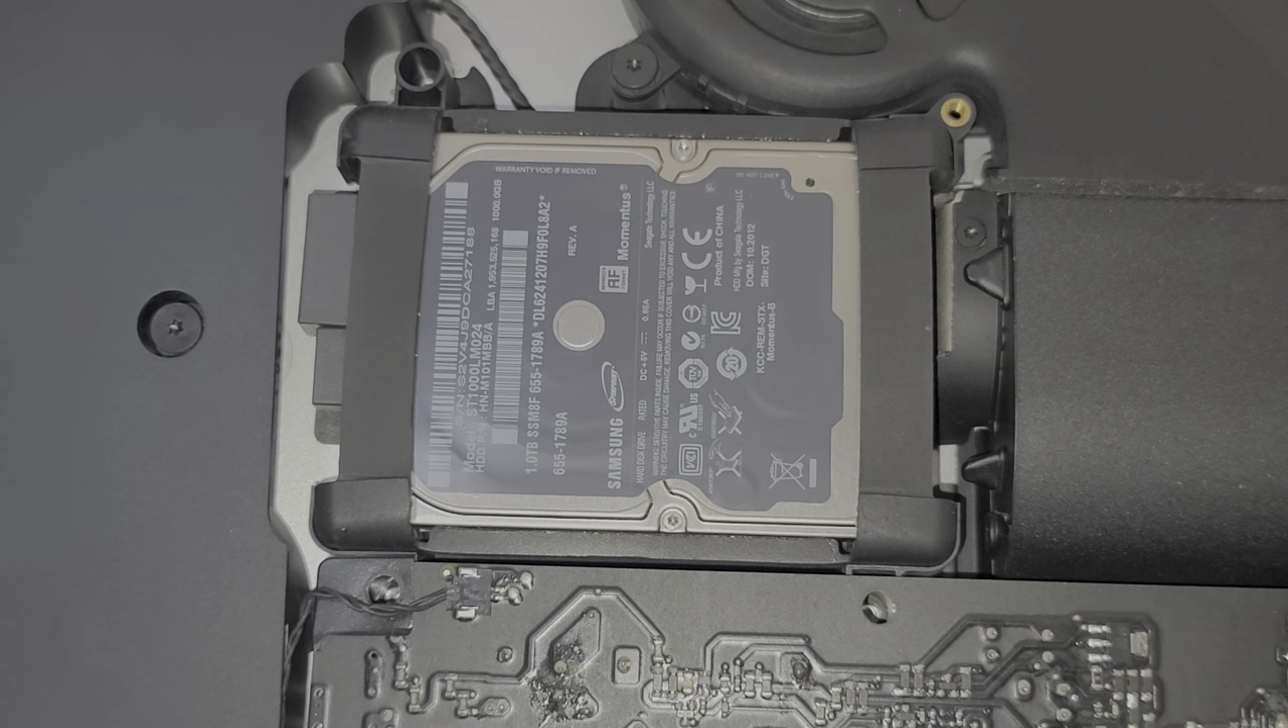And then you got these rubber brackets over the hard drive.